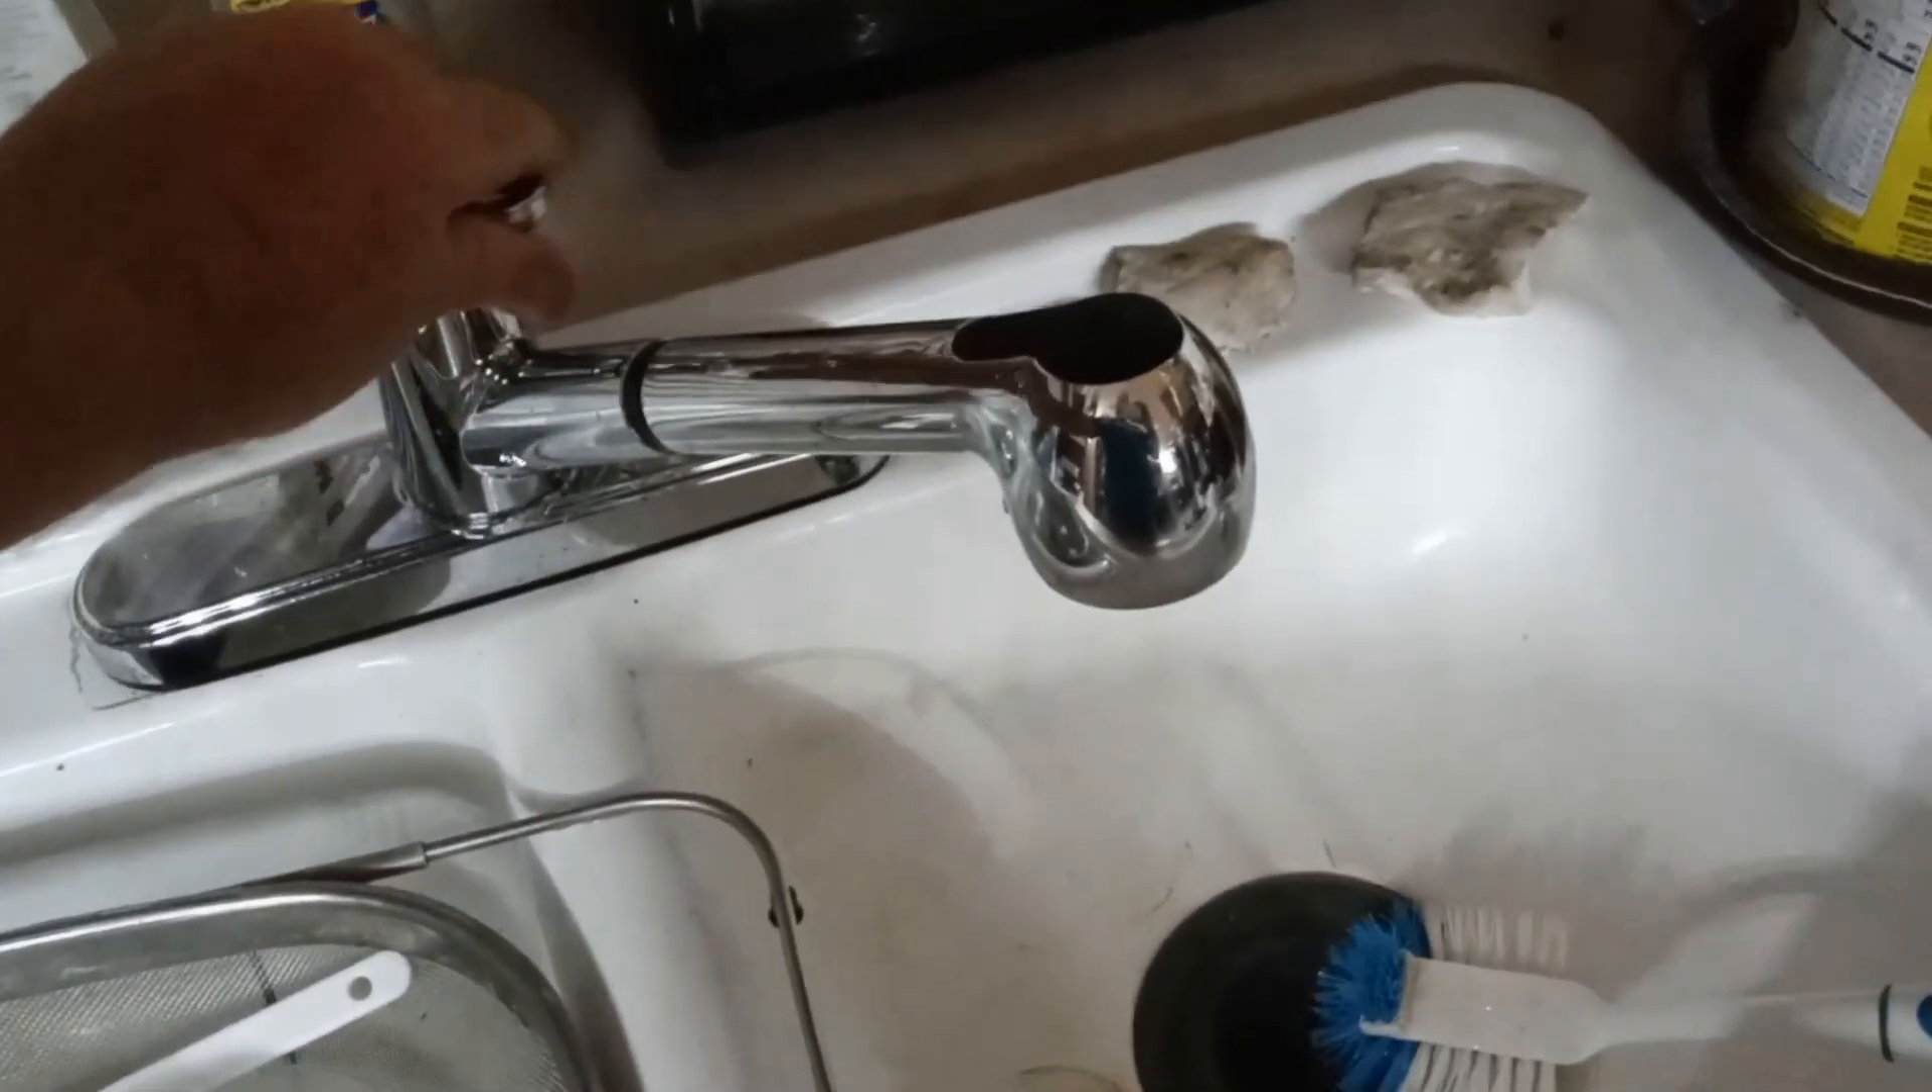Here is the sink or excuse me the faucet installed.